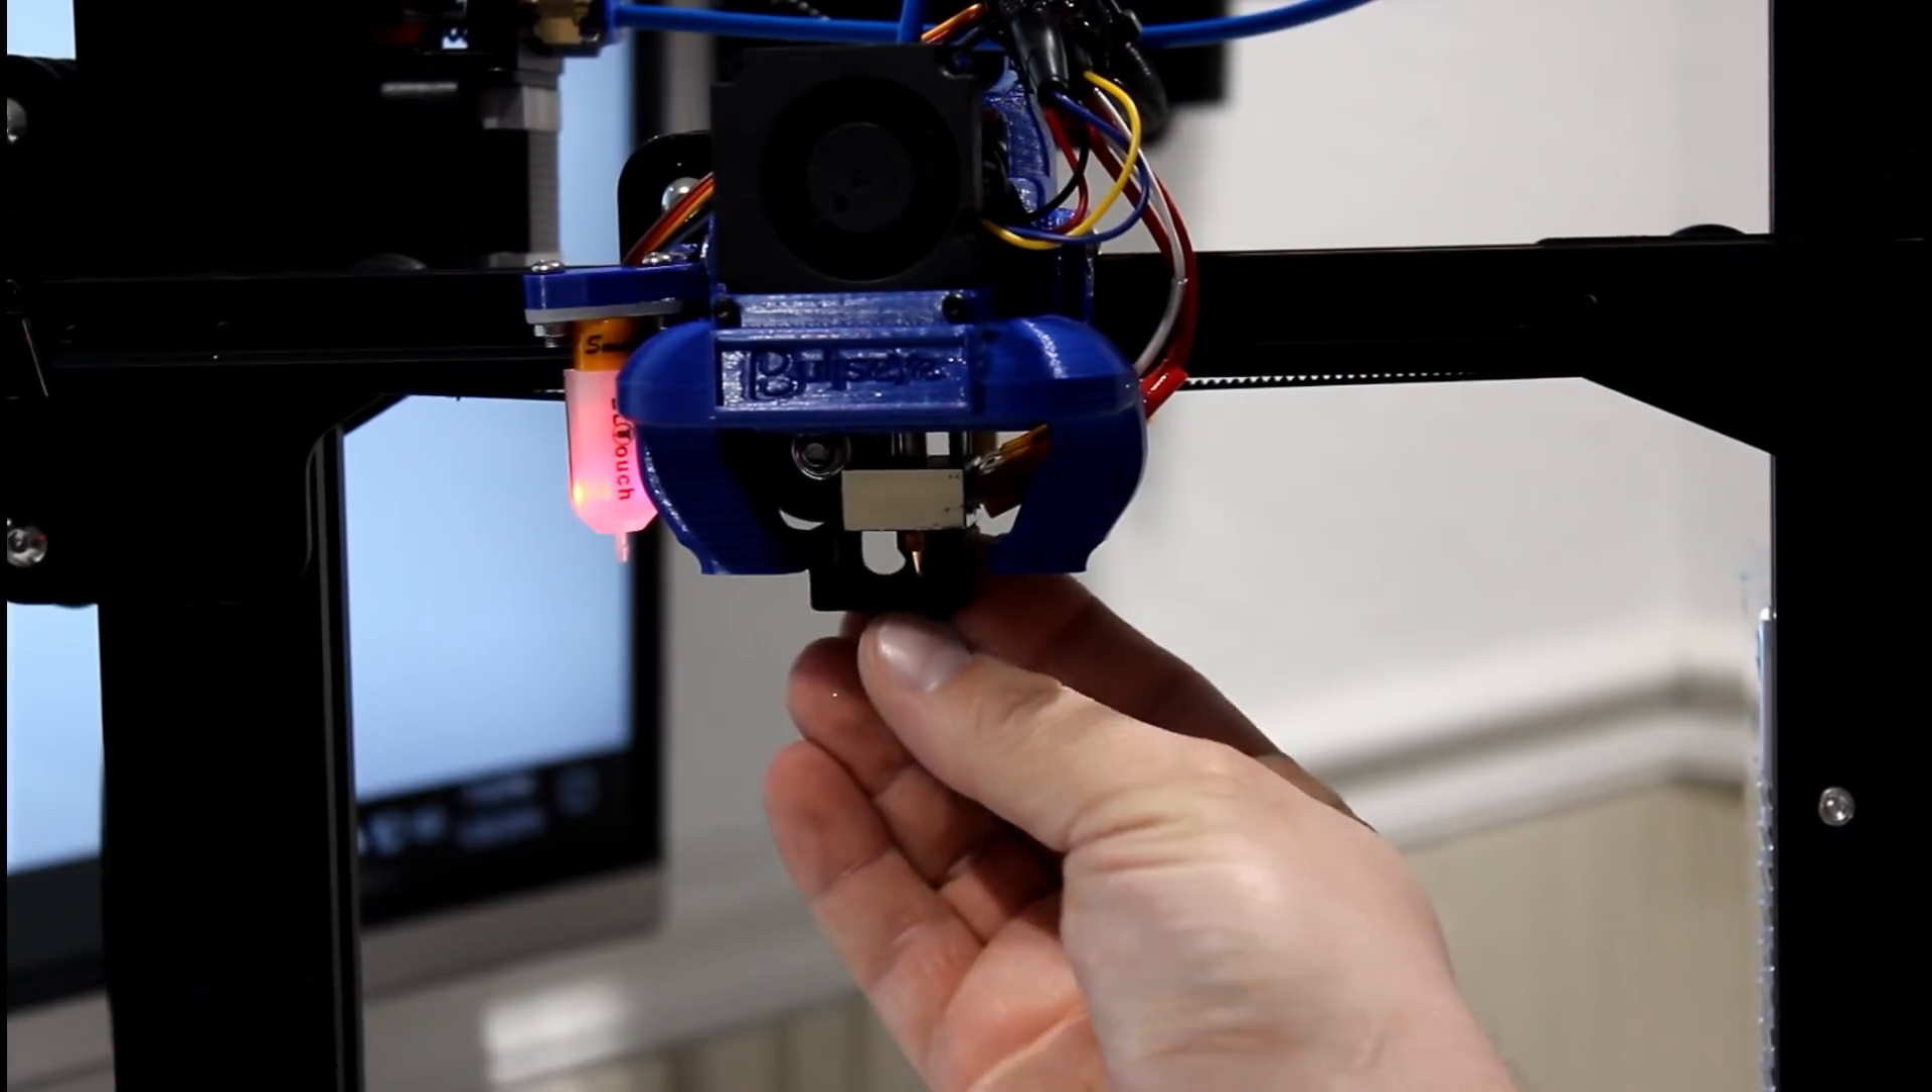I forgot to put my silicone sock back on.